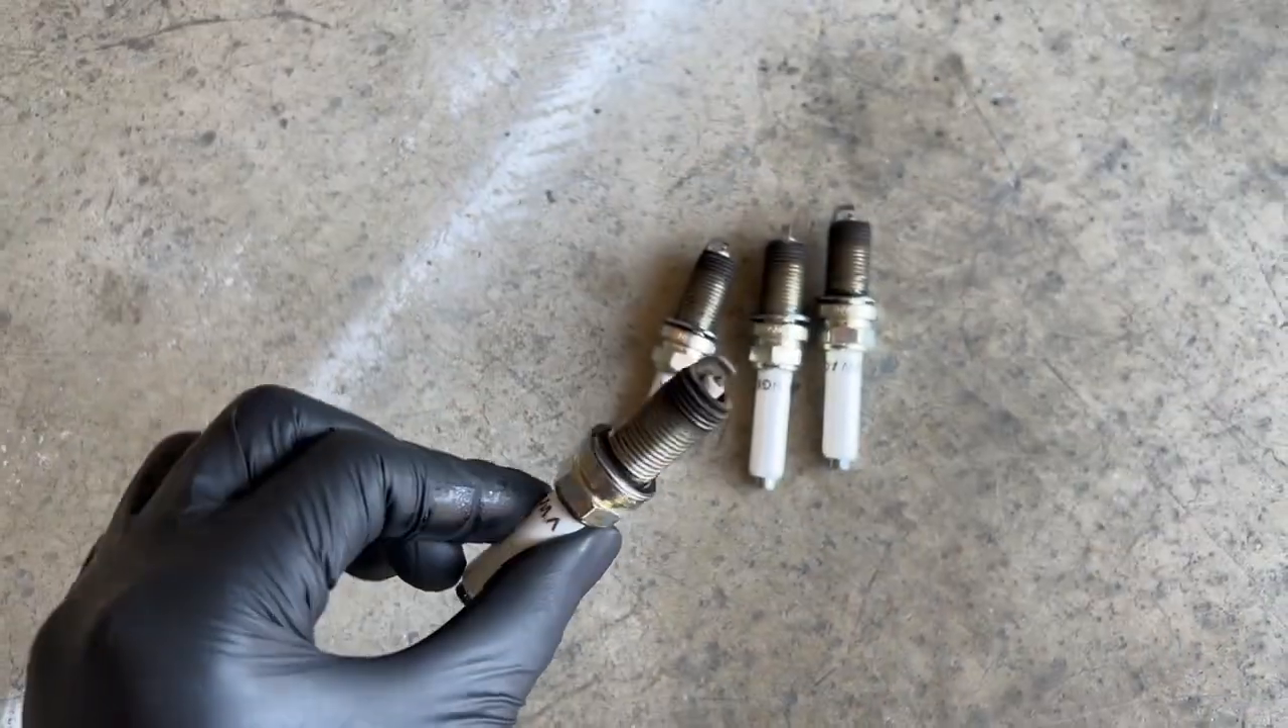I got the original plugs out now.